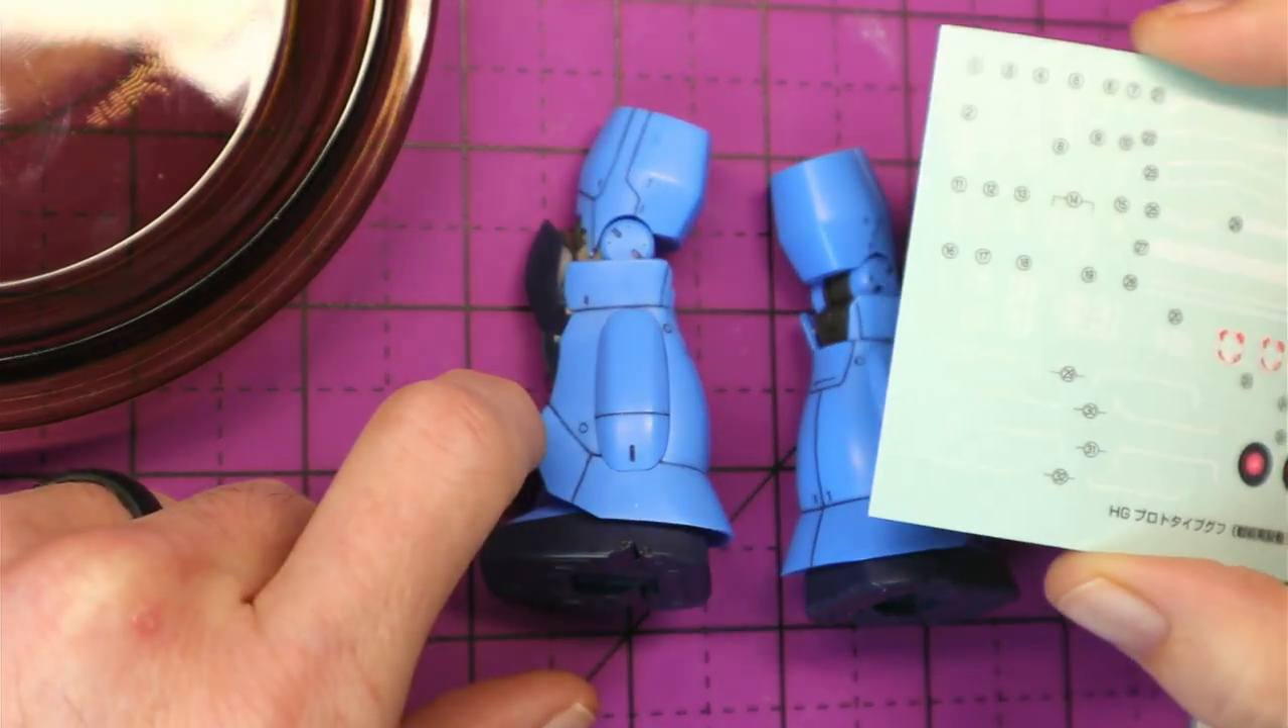All right, now, as you see here, I went ahead and pulled off the legs here.